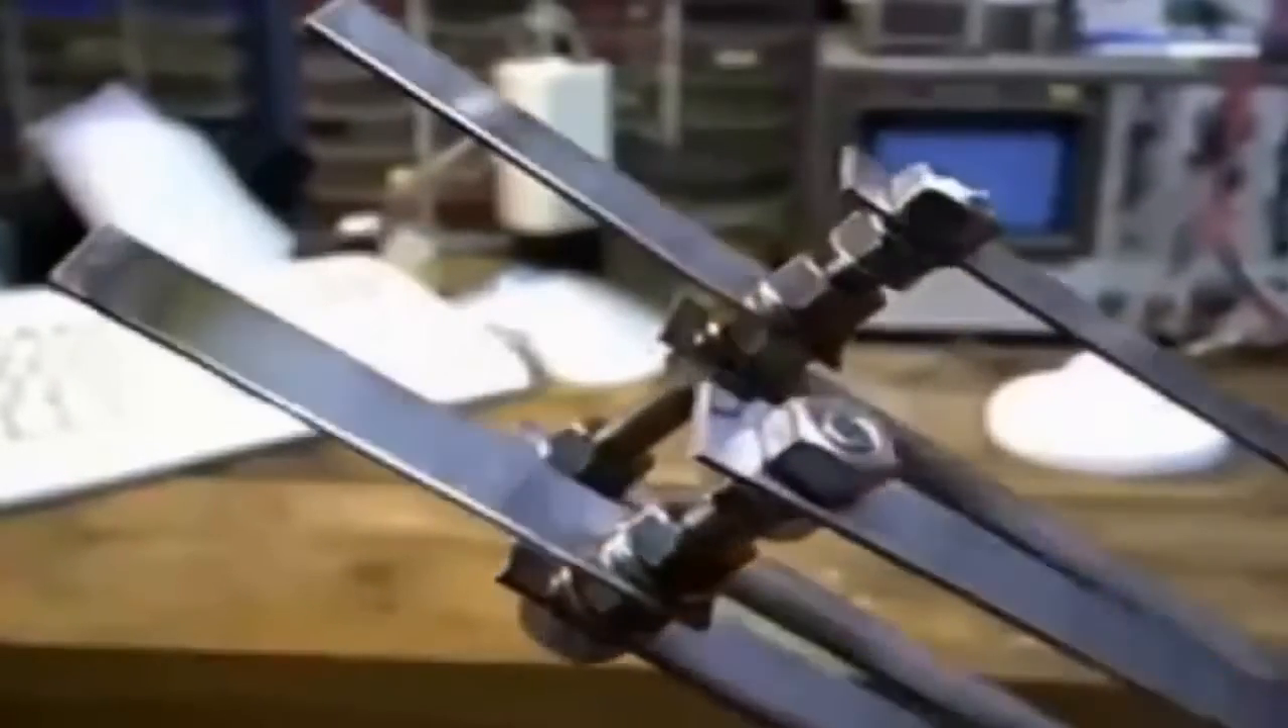I just want to show you the threaded rod assemblies and the nuts that I've assembled through the ends of the electrode extender bars.